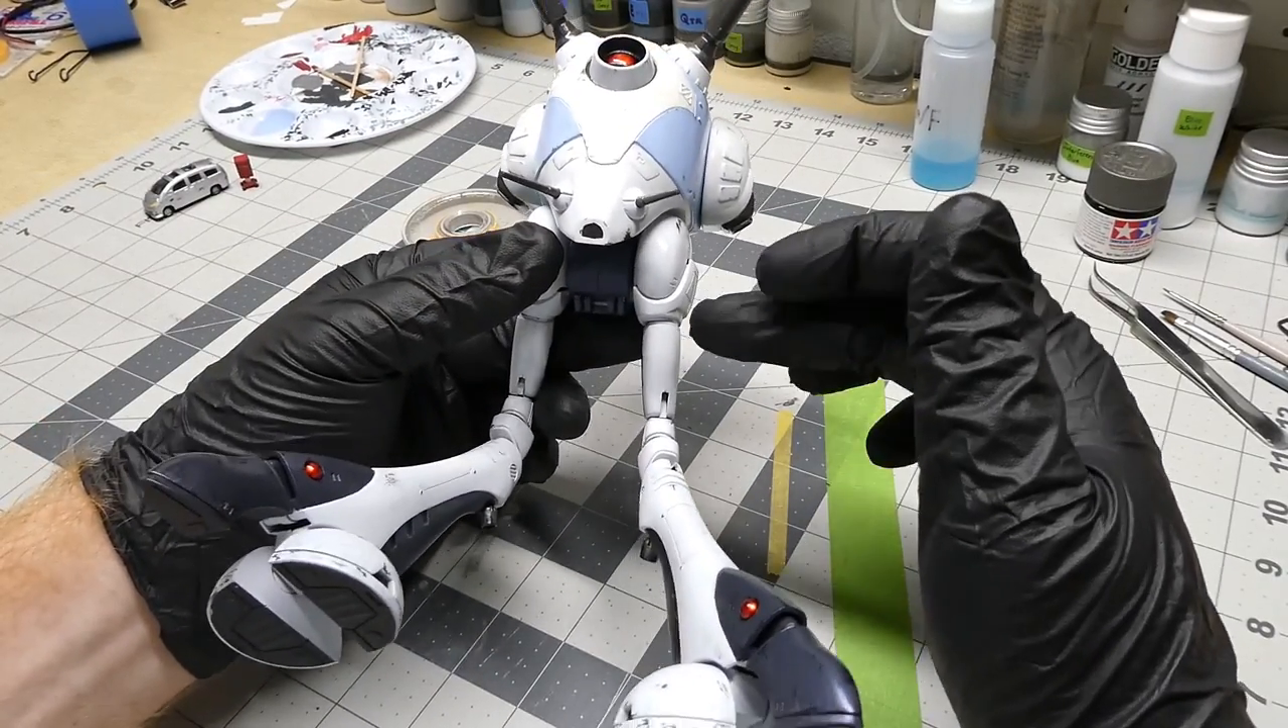So I've completed assembly. And I've also glued a lot of the joints in place.